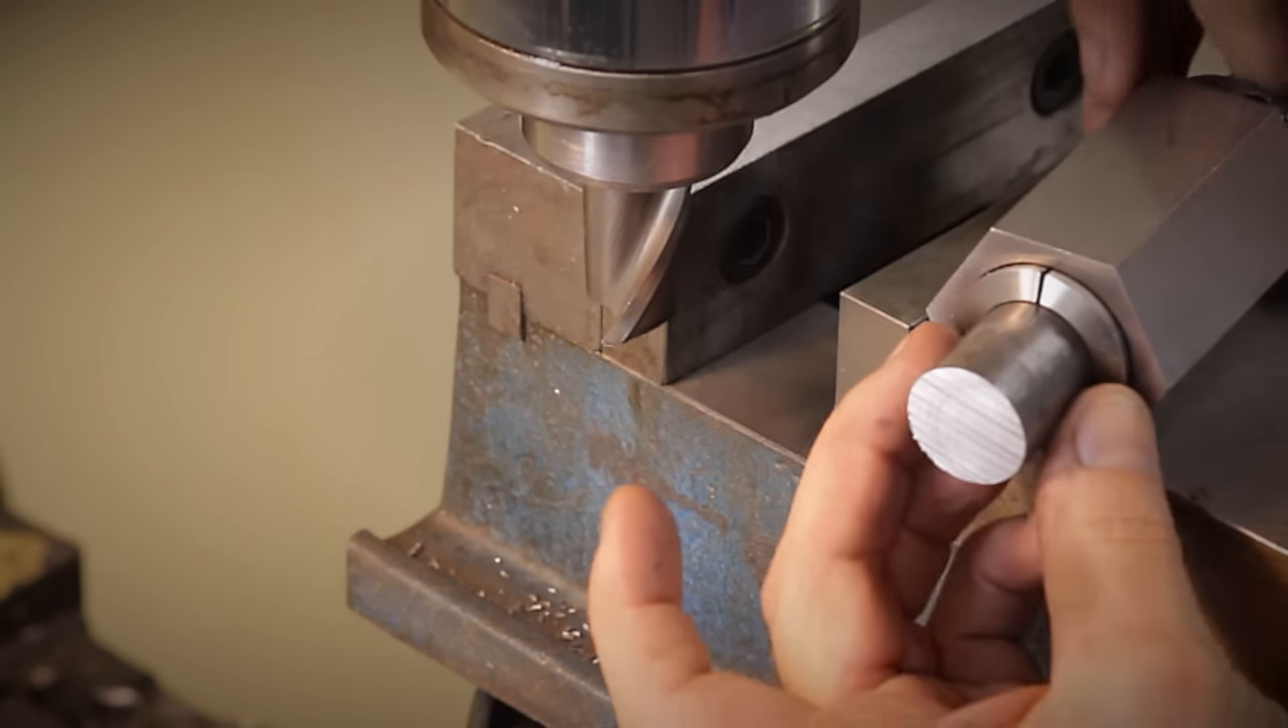I've taken the liberty to install the stock into the collet block already, just to save time.